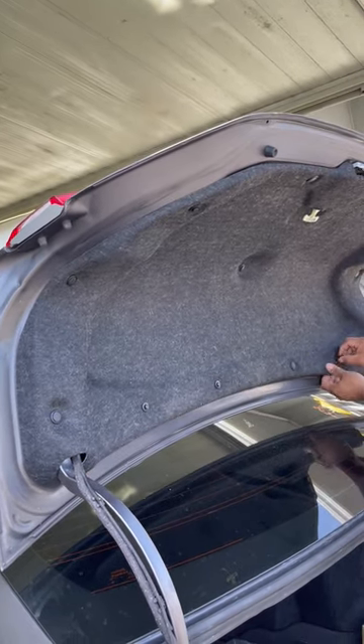We got the trunk panel back on.